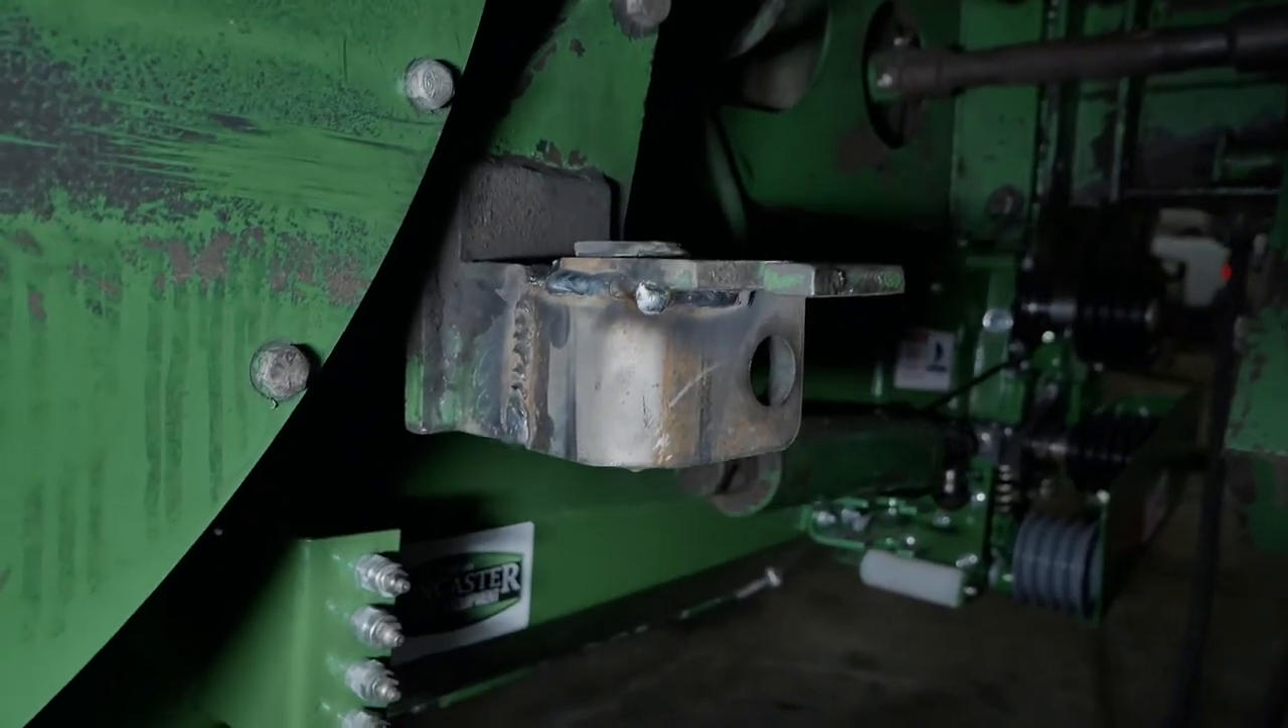This is what the L bracket will look like after you have it welded onto the old bracket.